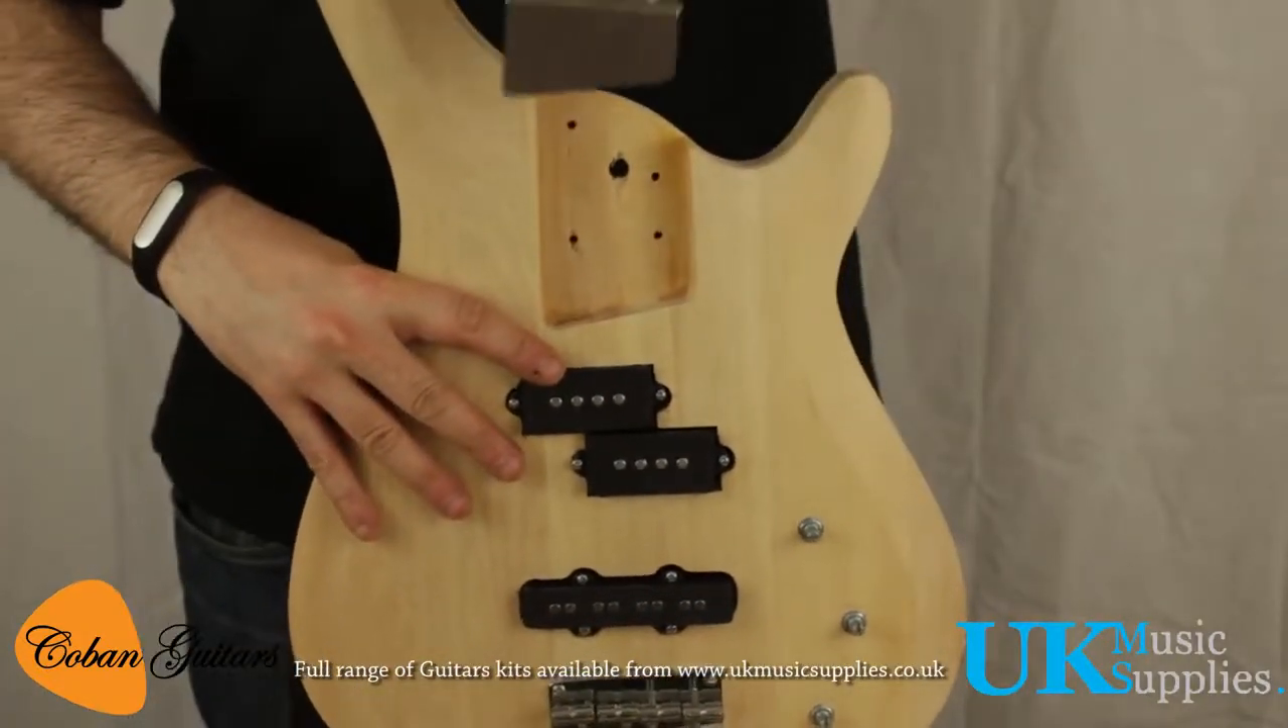Now everything else is on the body we just need to get the neck on now.